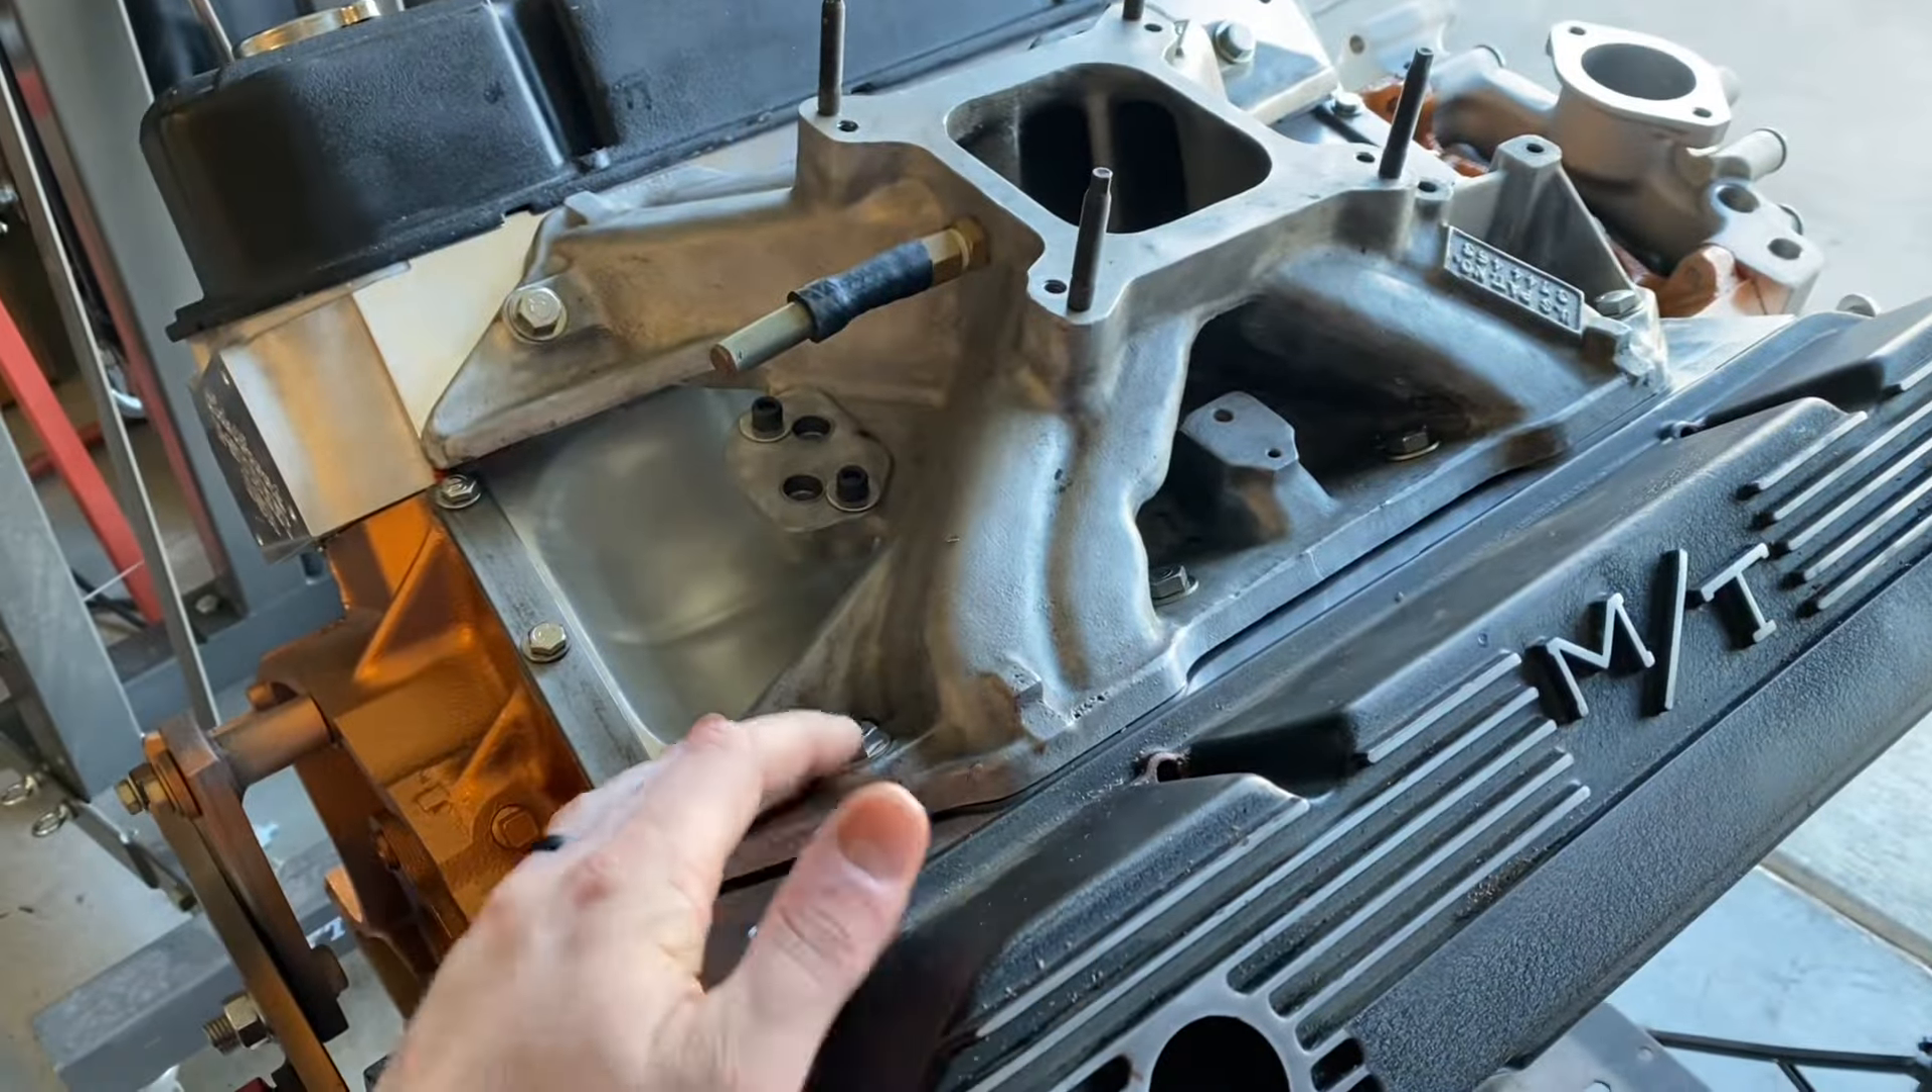So the intake is on here nicely.